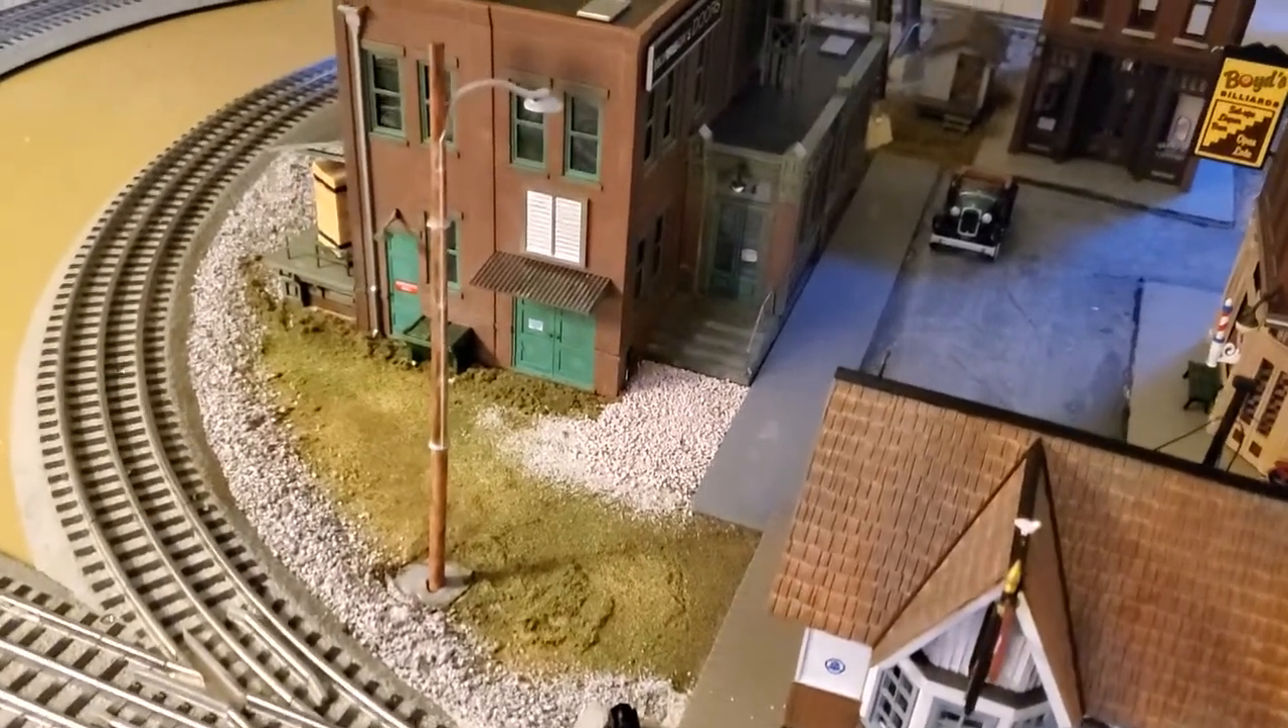I've got my utility pole put in here.